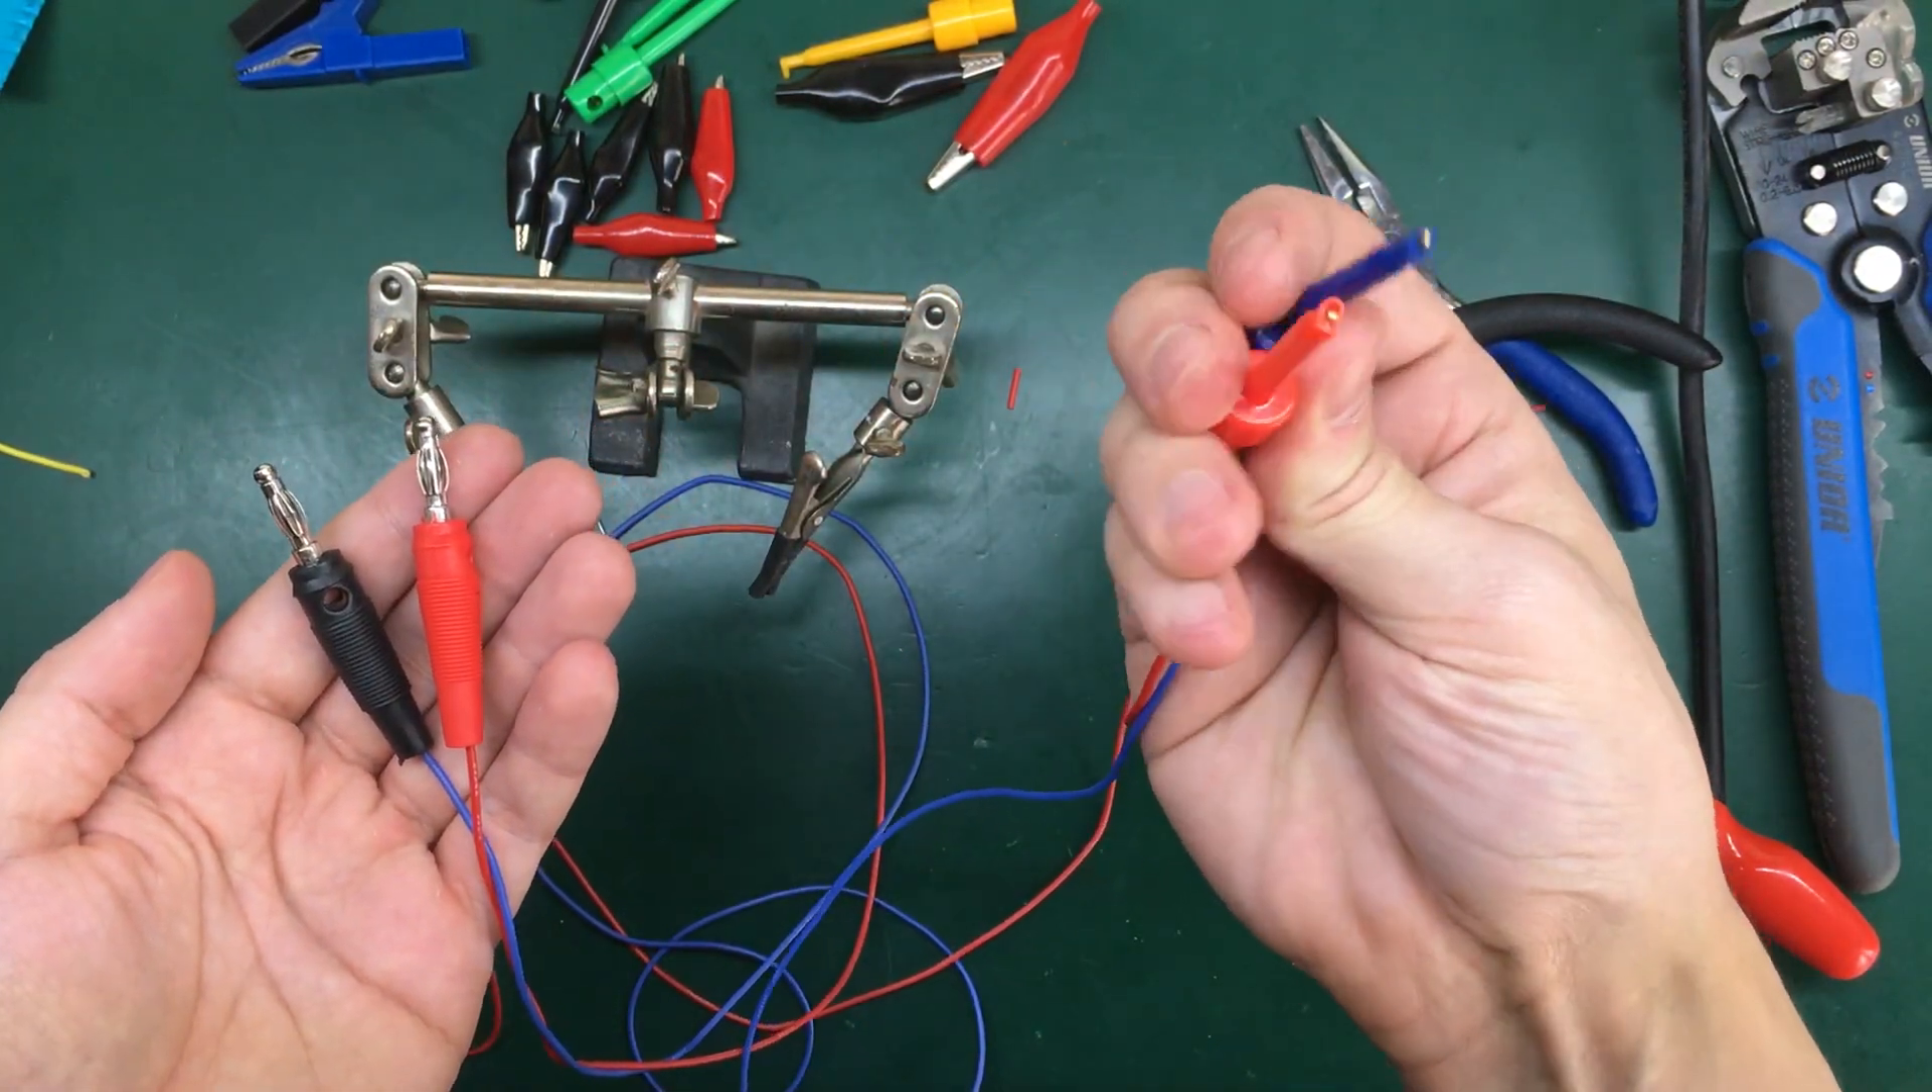And we have another pair of cables done. 4 mm banana jacks on one end. And these easy to clip on hooks on the other end.